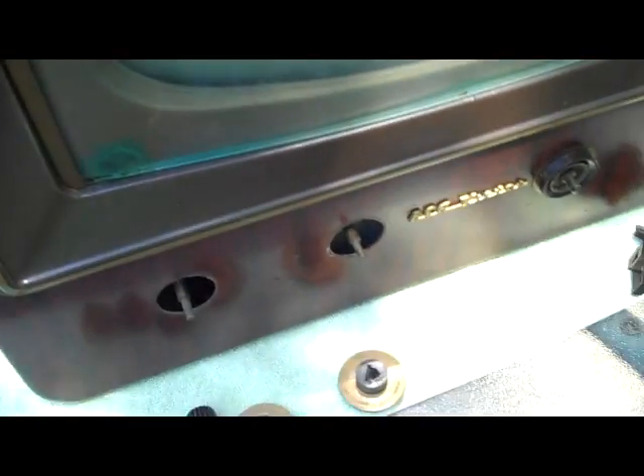I began to pull knobs off. They all came off nice and easy.